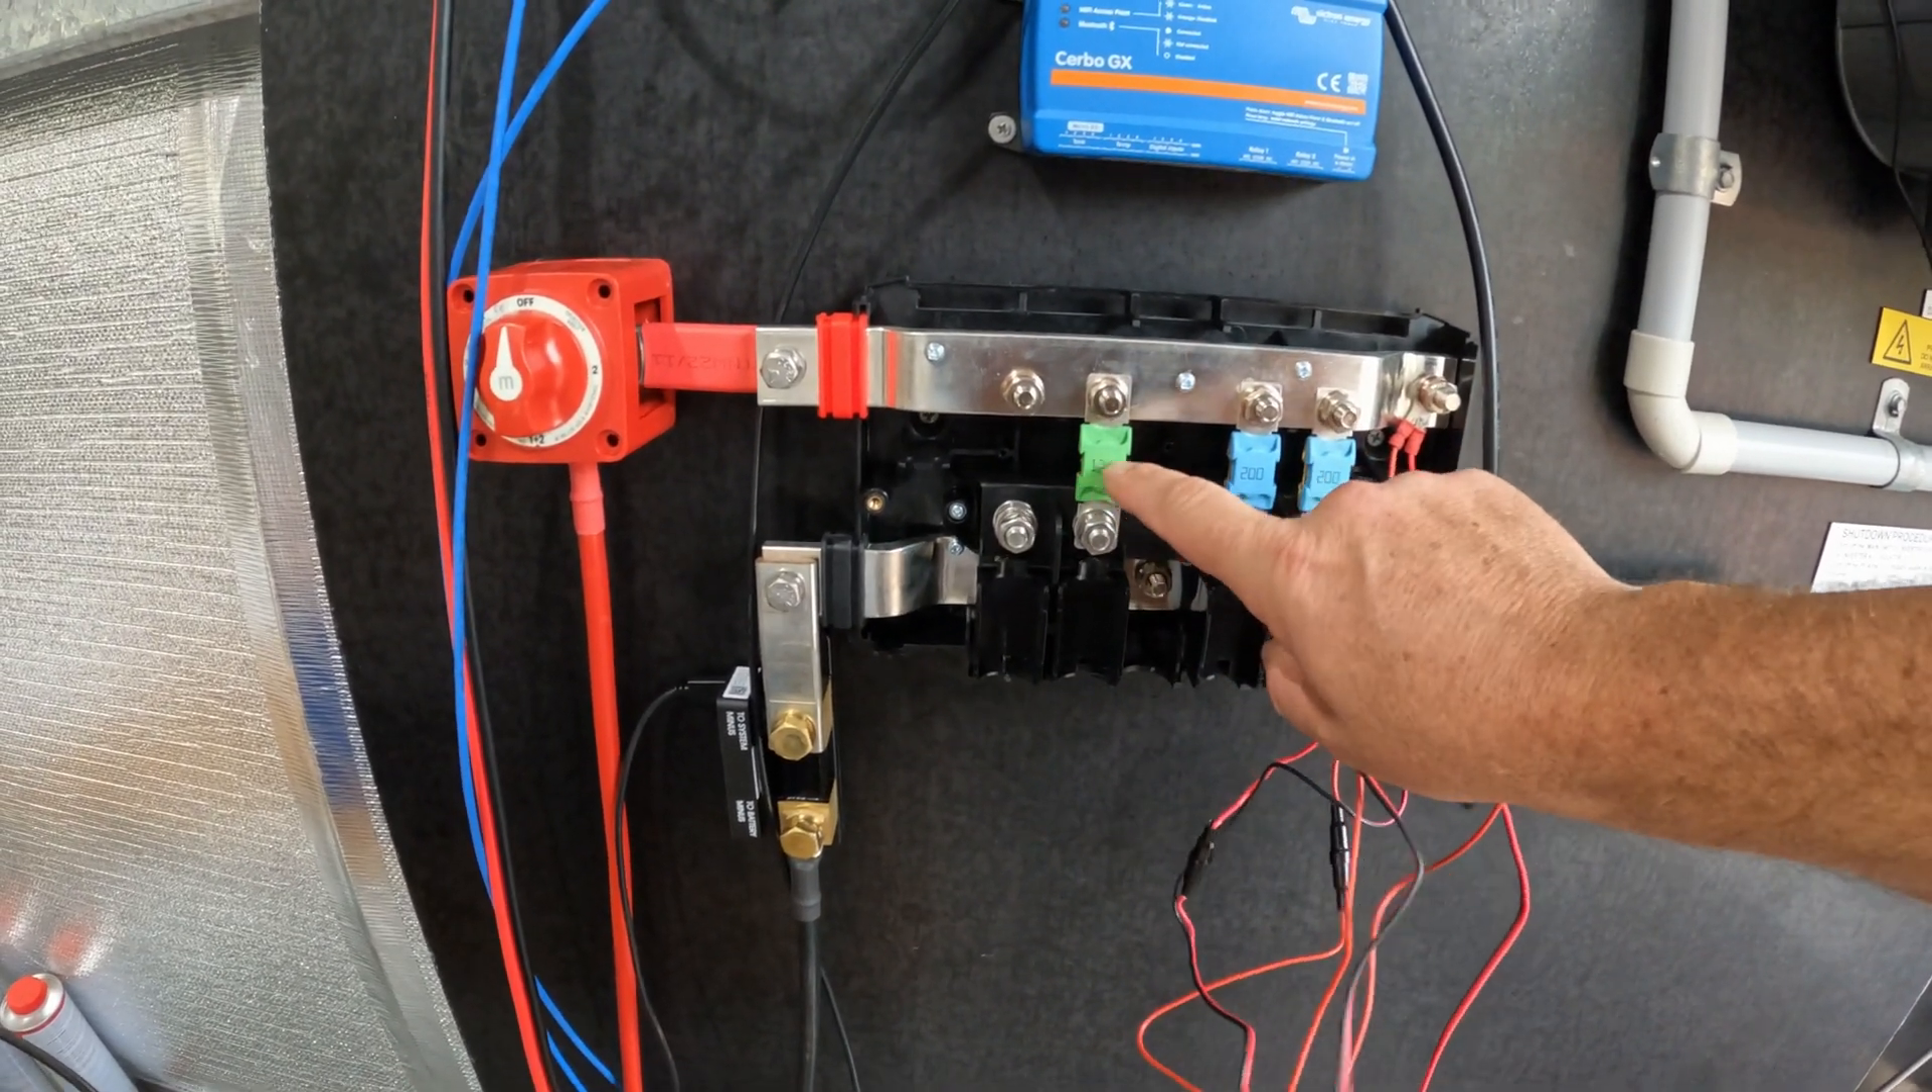And we've got our fuses in place, so 125 amp for the solar feed.